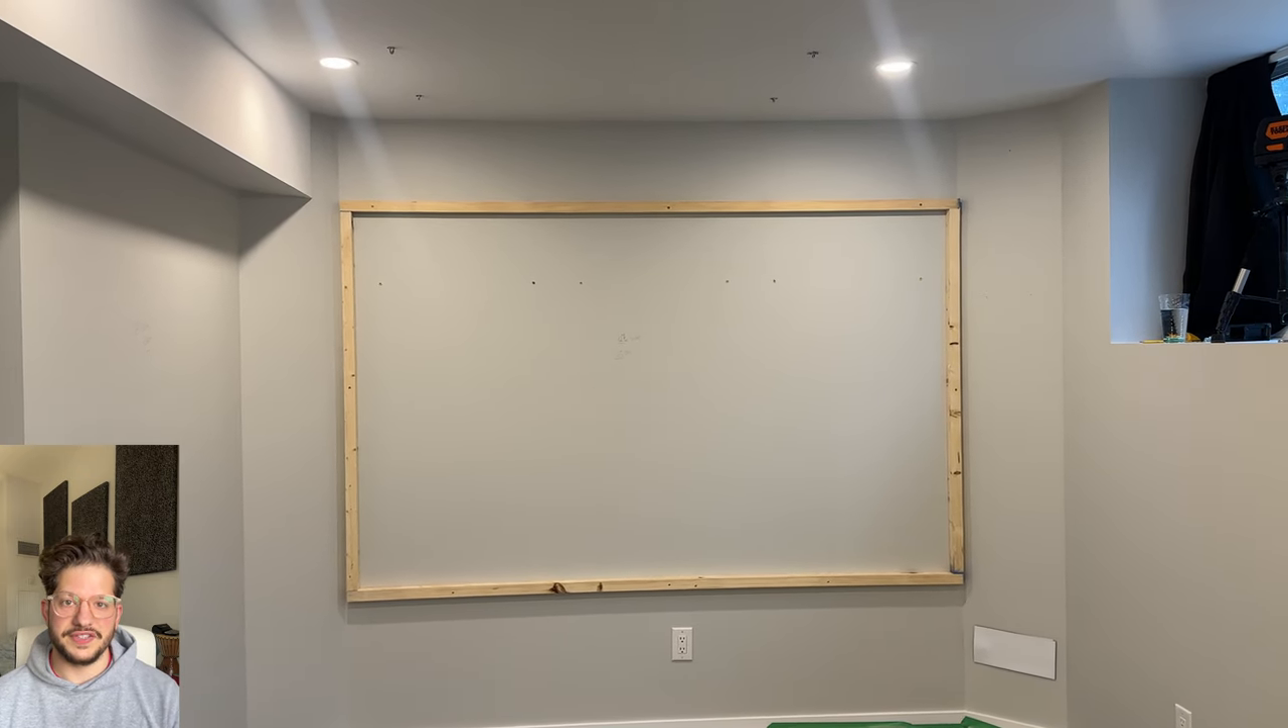So there is the first wall framed up and installed.